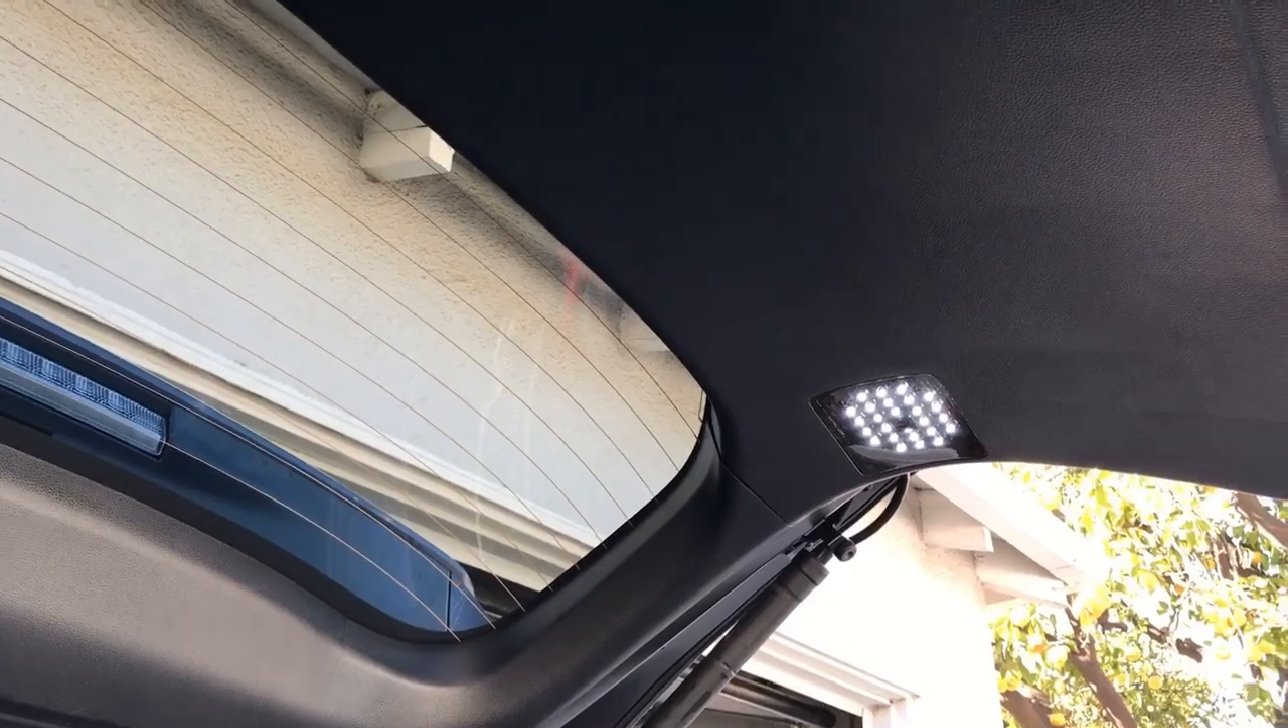So I've finished my LED light kit install in the trunk lid of the RAV4 Prime SE.